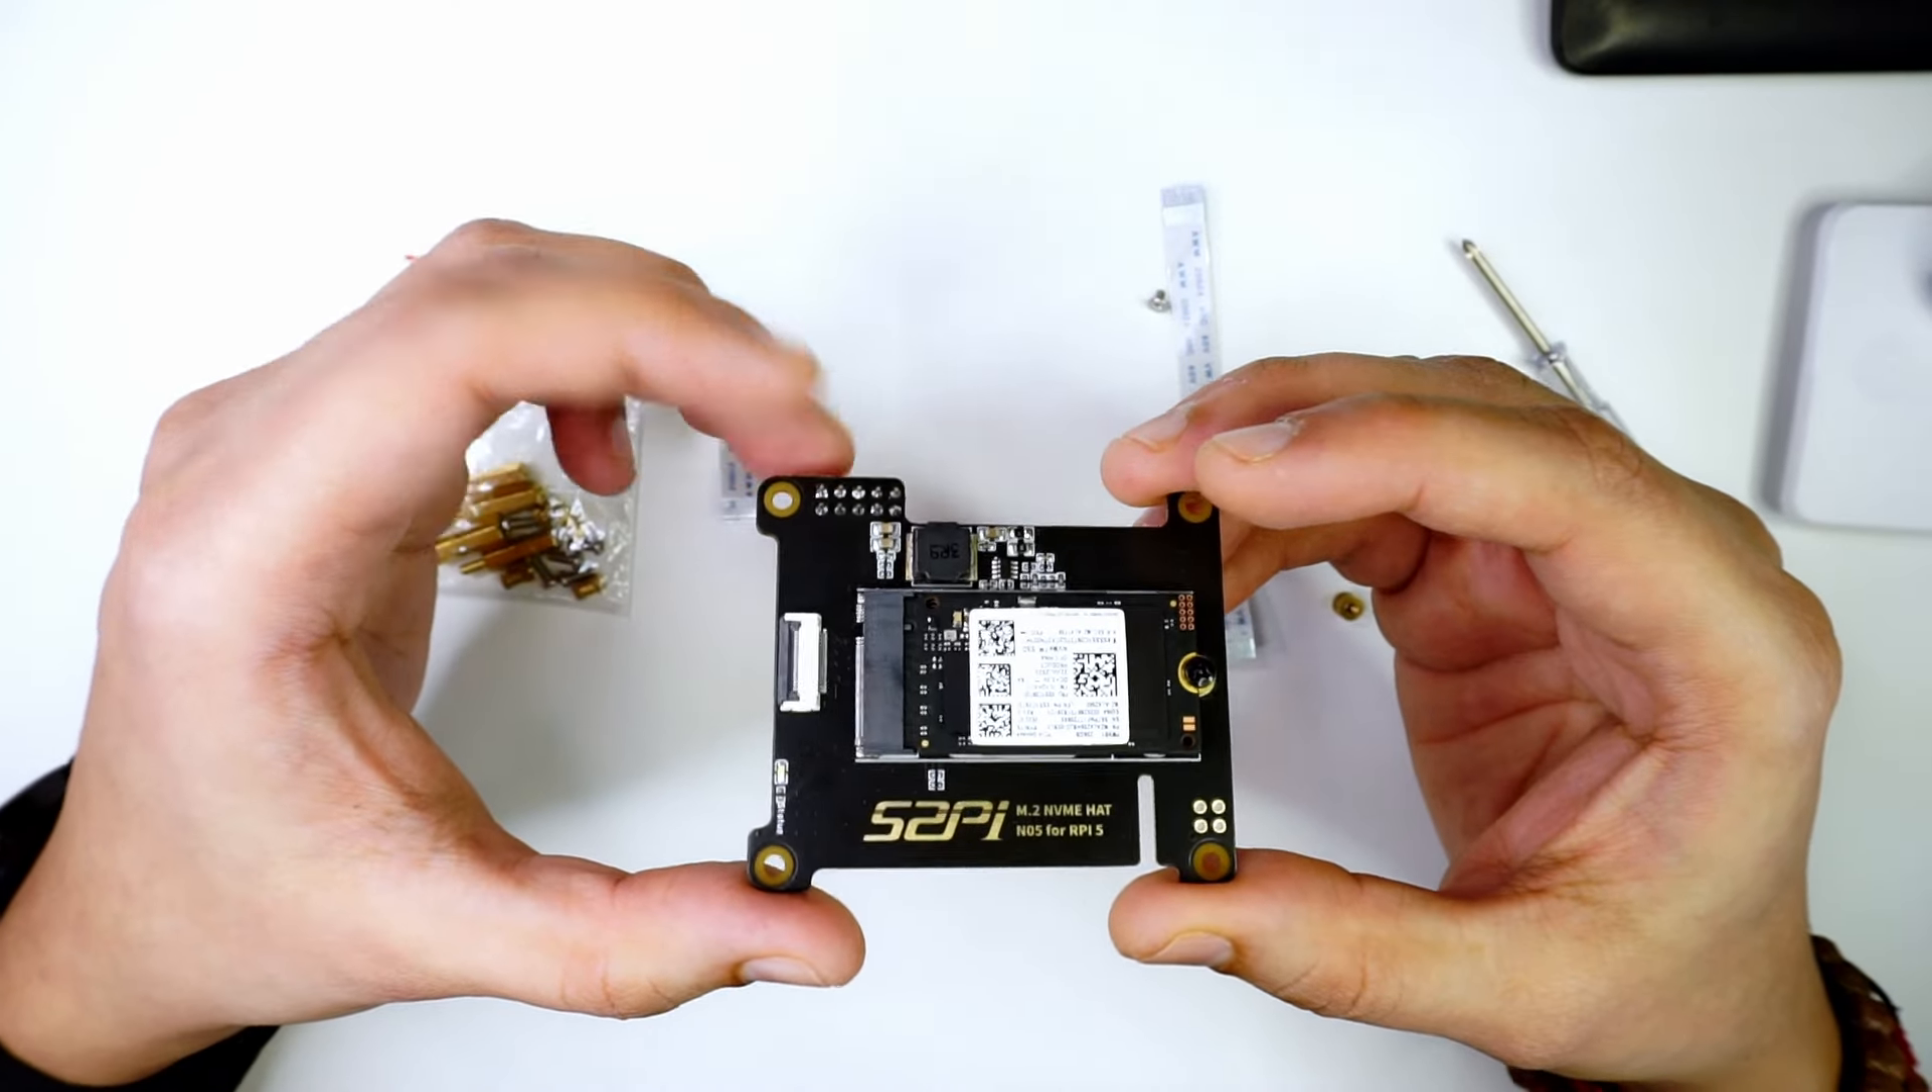With this we have our nvme drive installed into the board itself.